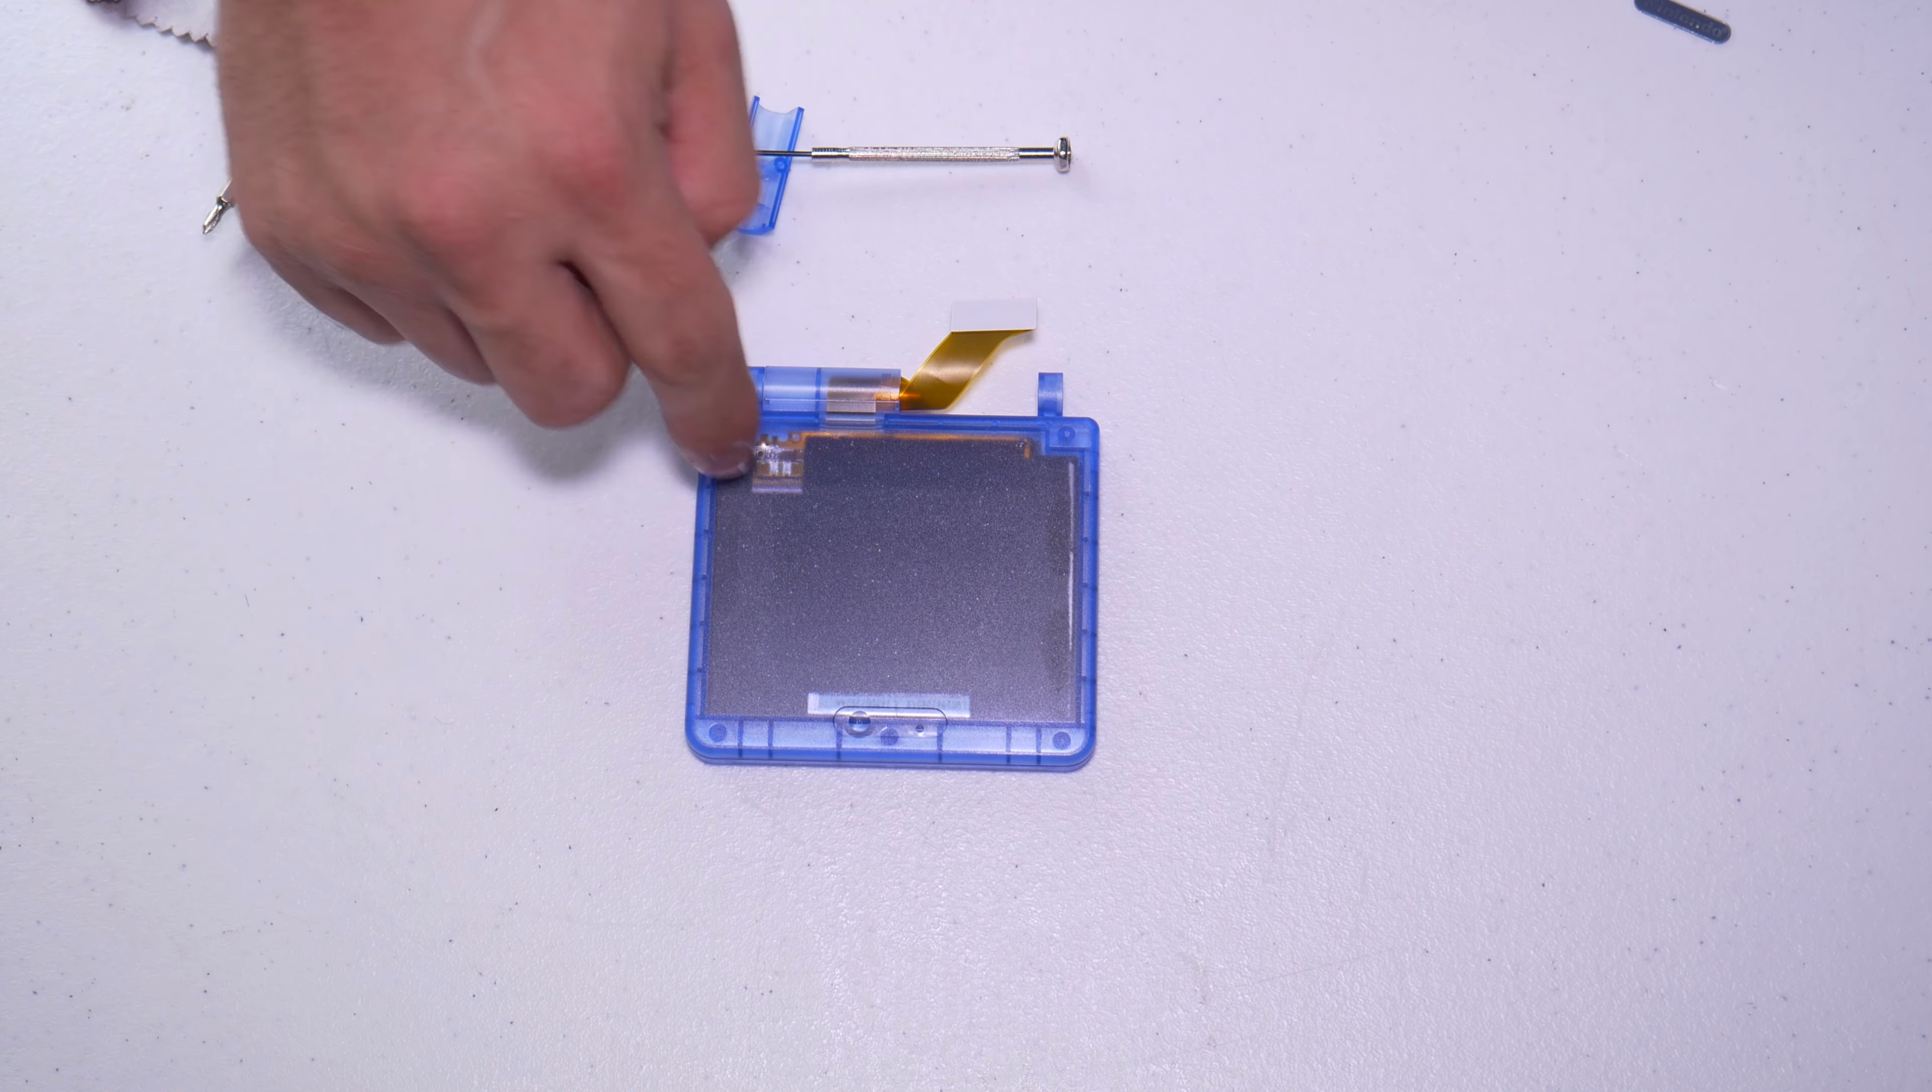Ya pusimos la pantalla dentro de la nueva carcasa.